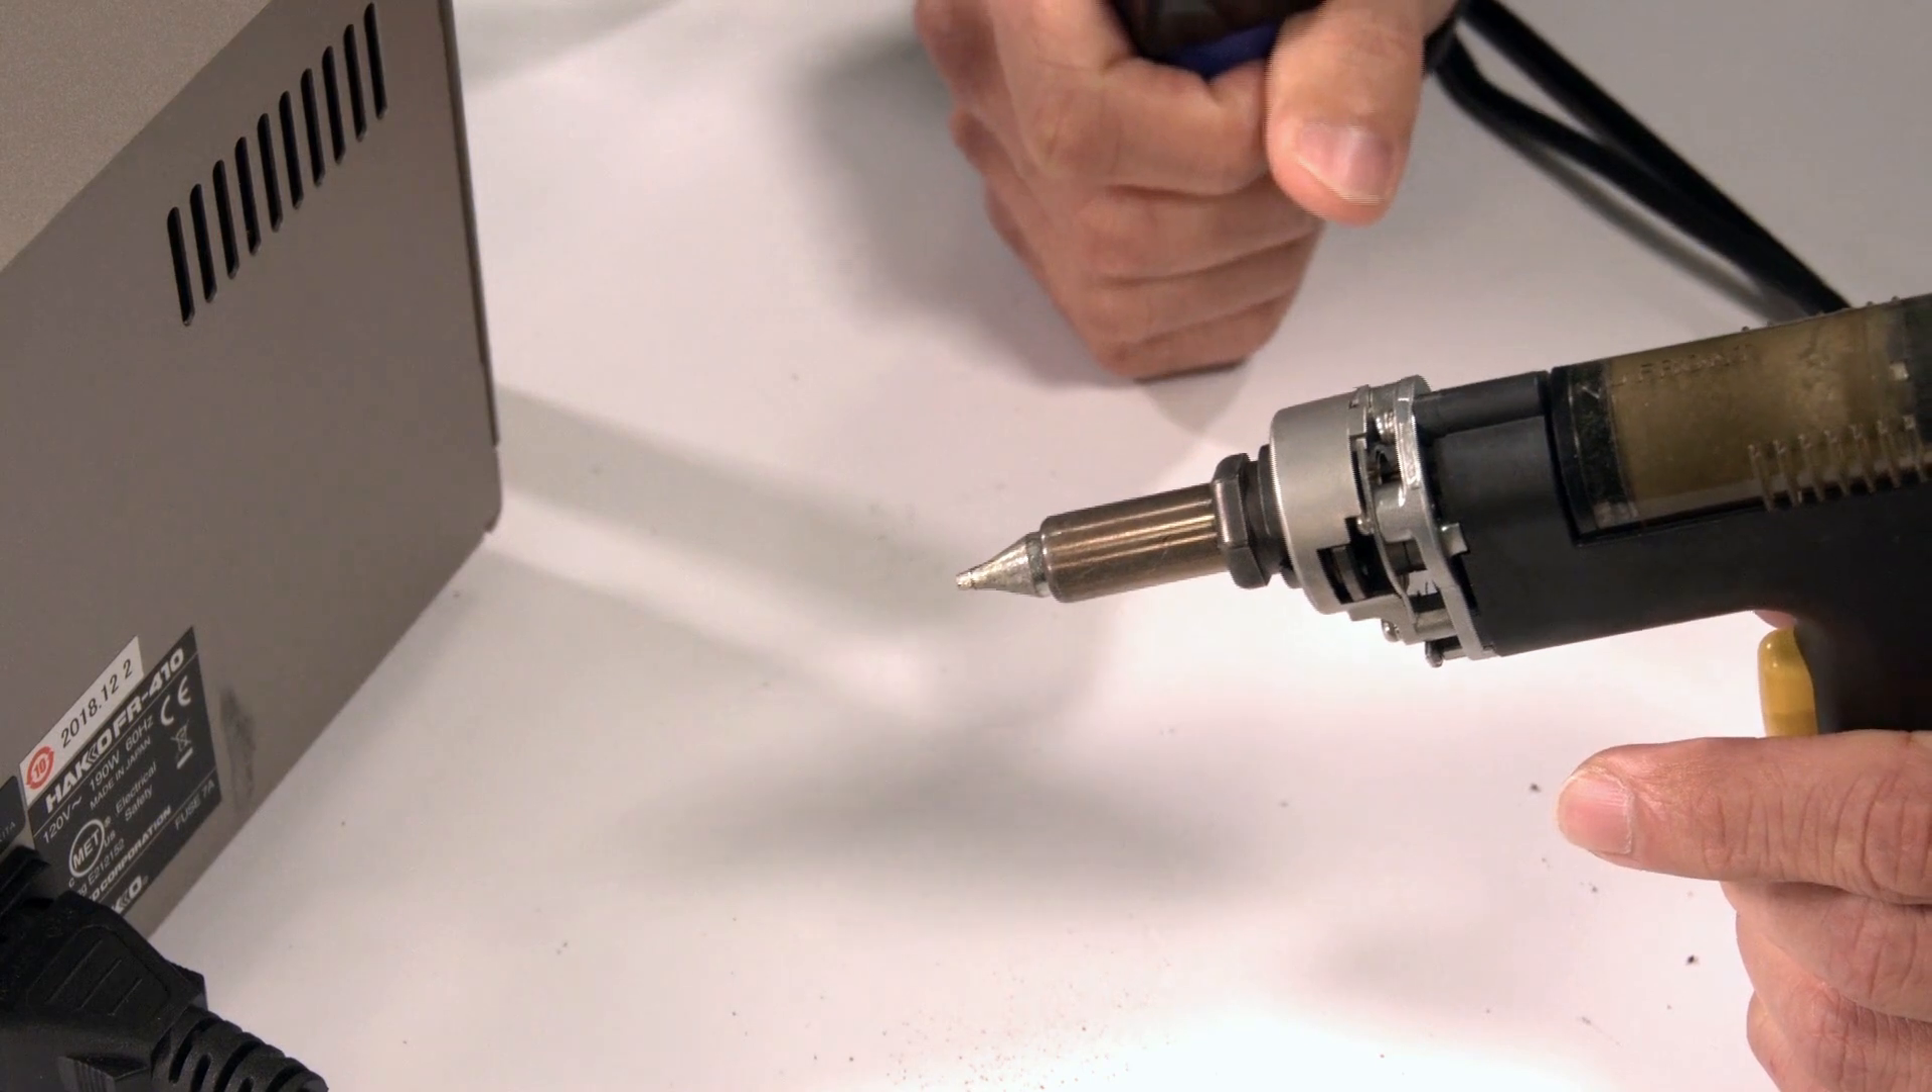And the nozzle is already back in place.